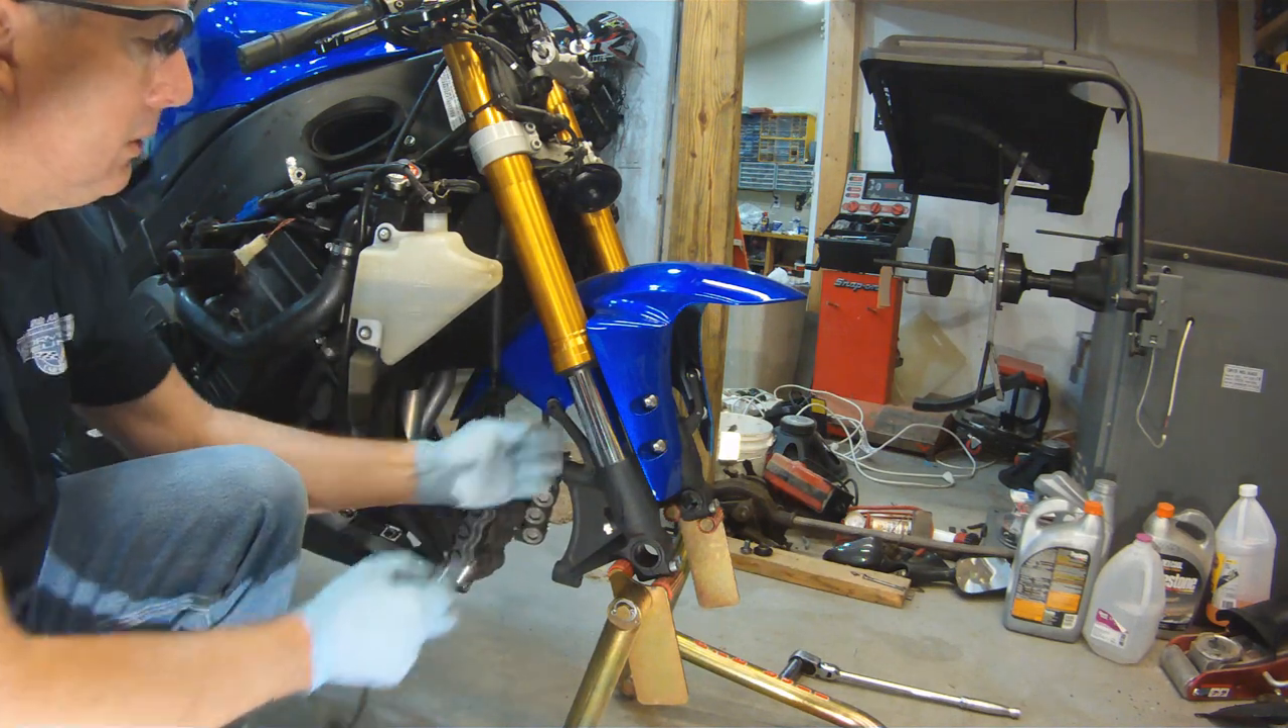So I've already pulled all the plastic off the motorcycle. The front wheels off obviously.